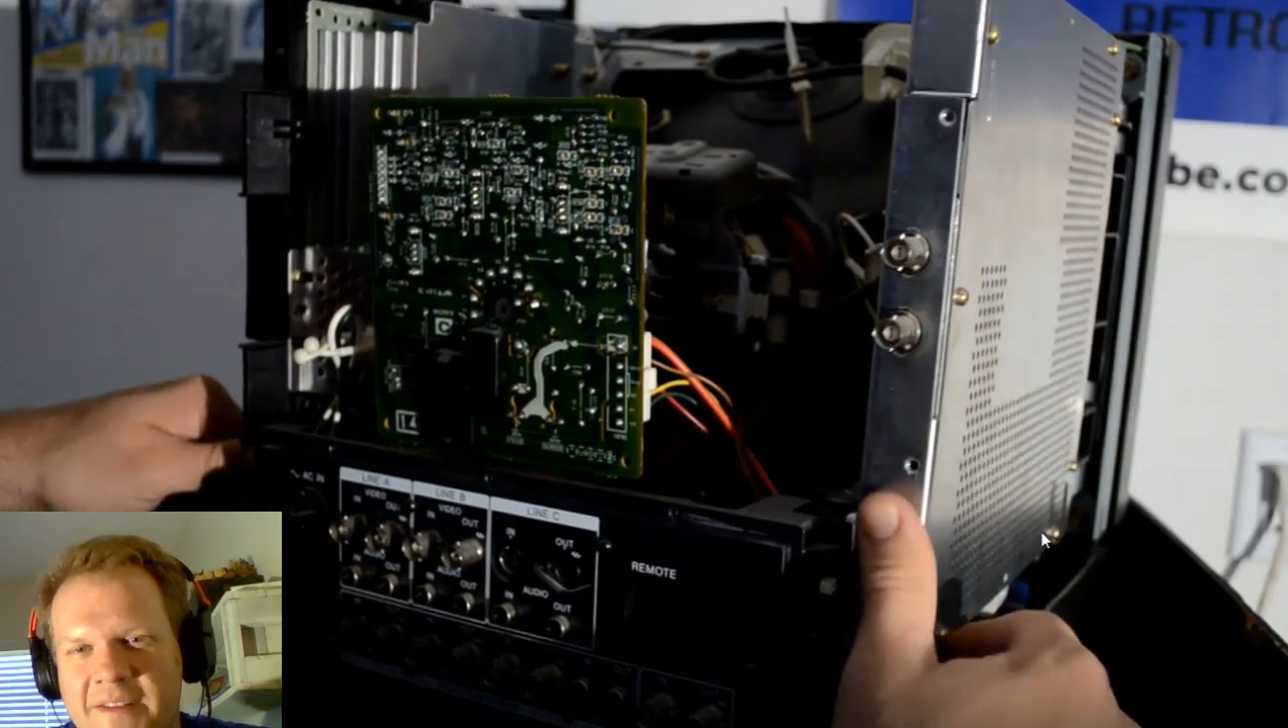That's the board. I took the shell off here.